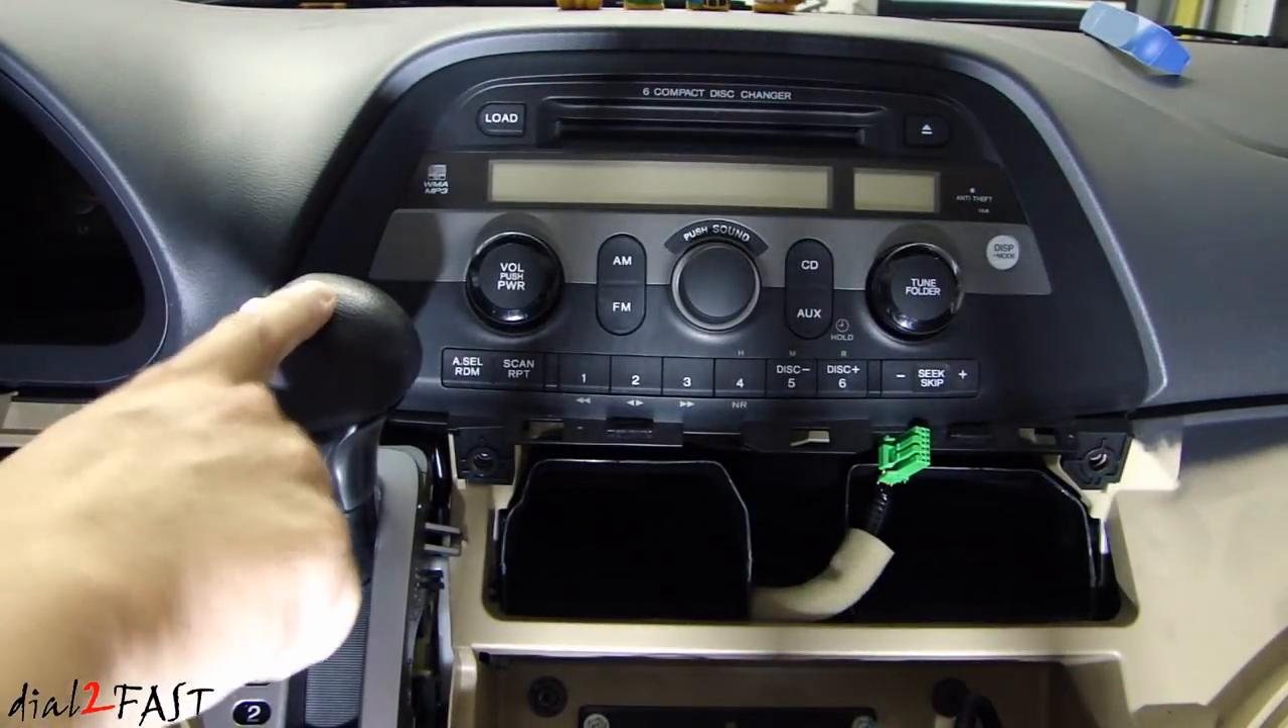Now, we'll need to move the shifter down because right now it's blocking the unit from coming out.